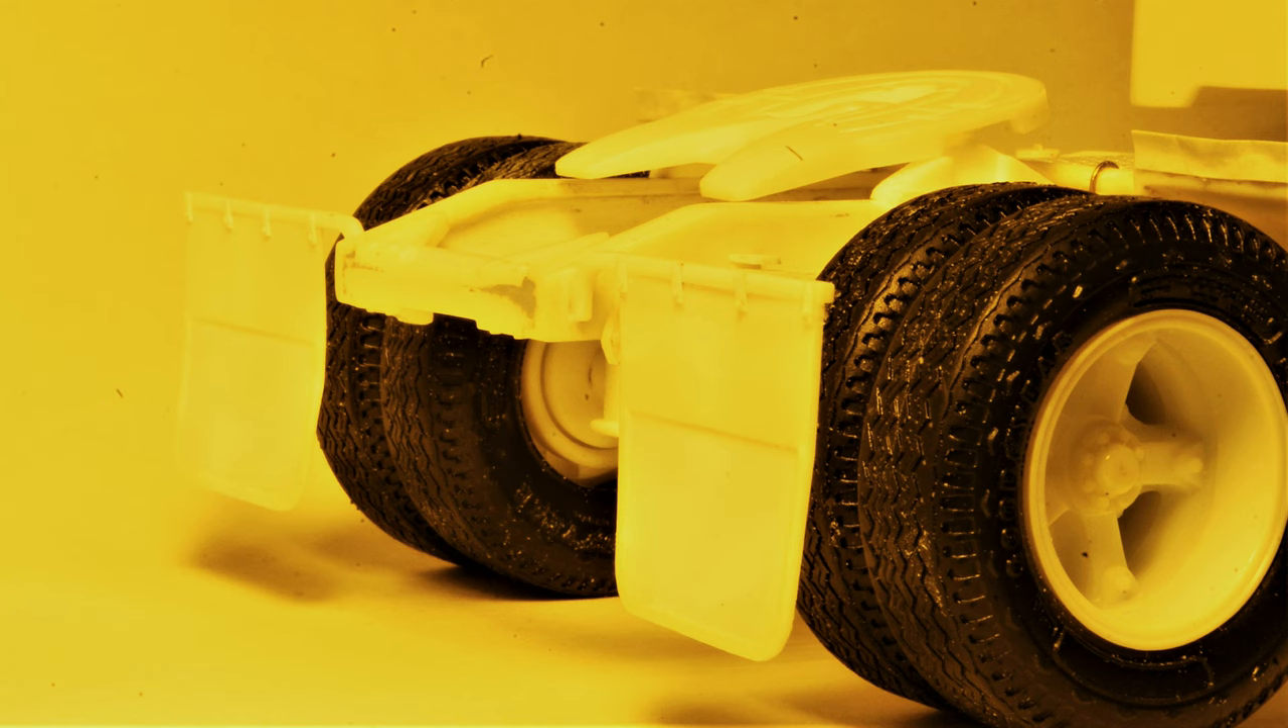And the finished mudflaps were simply glued to the frame in the stock kit locations.